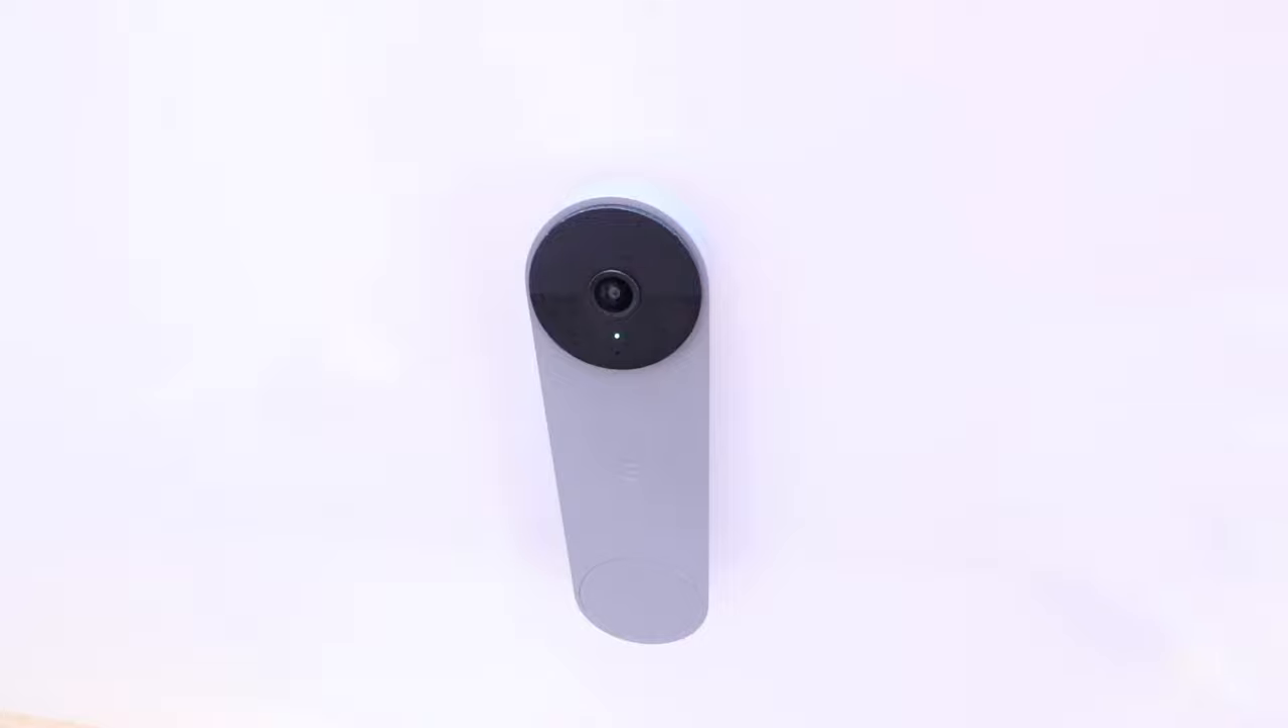So now we've got that Nest Doorbell reinstalled.